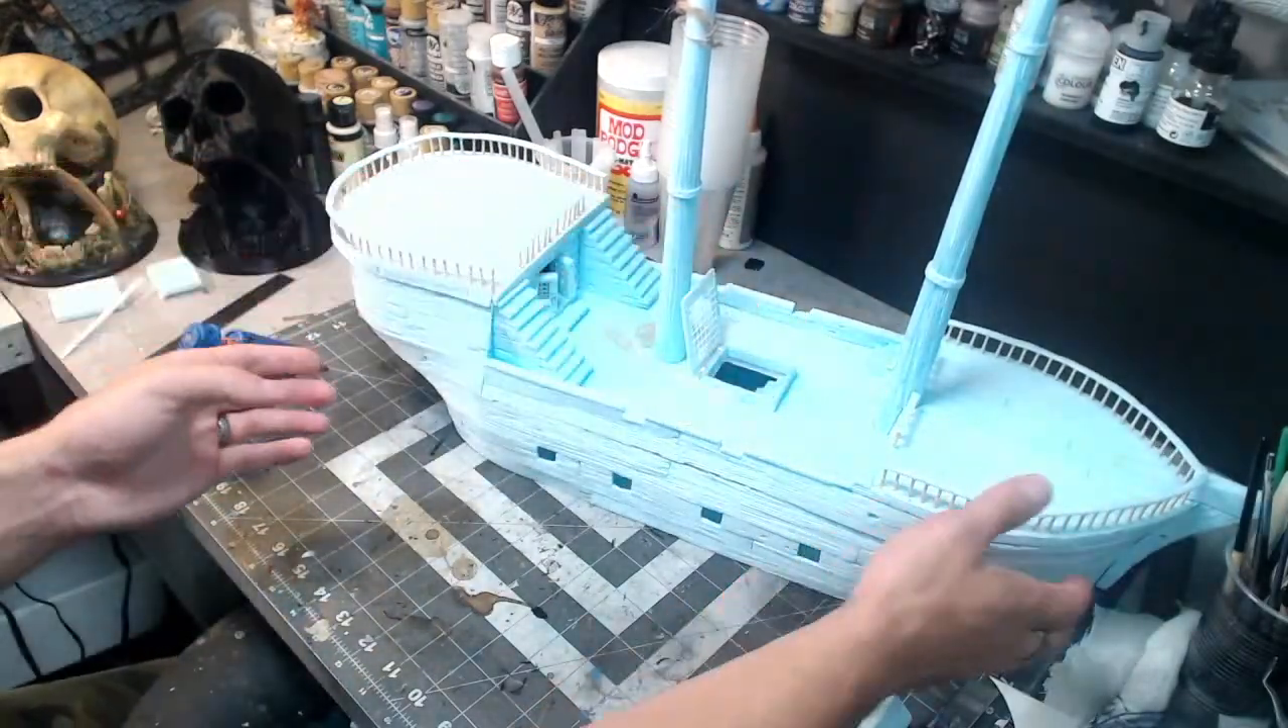We got our steps in.